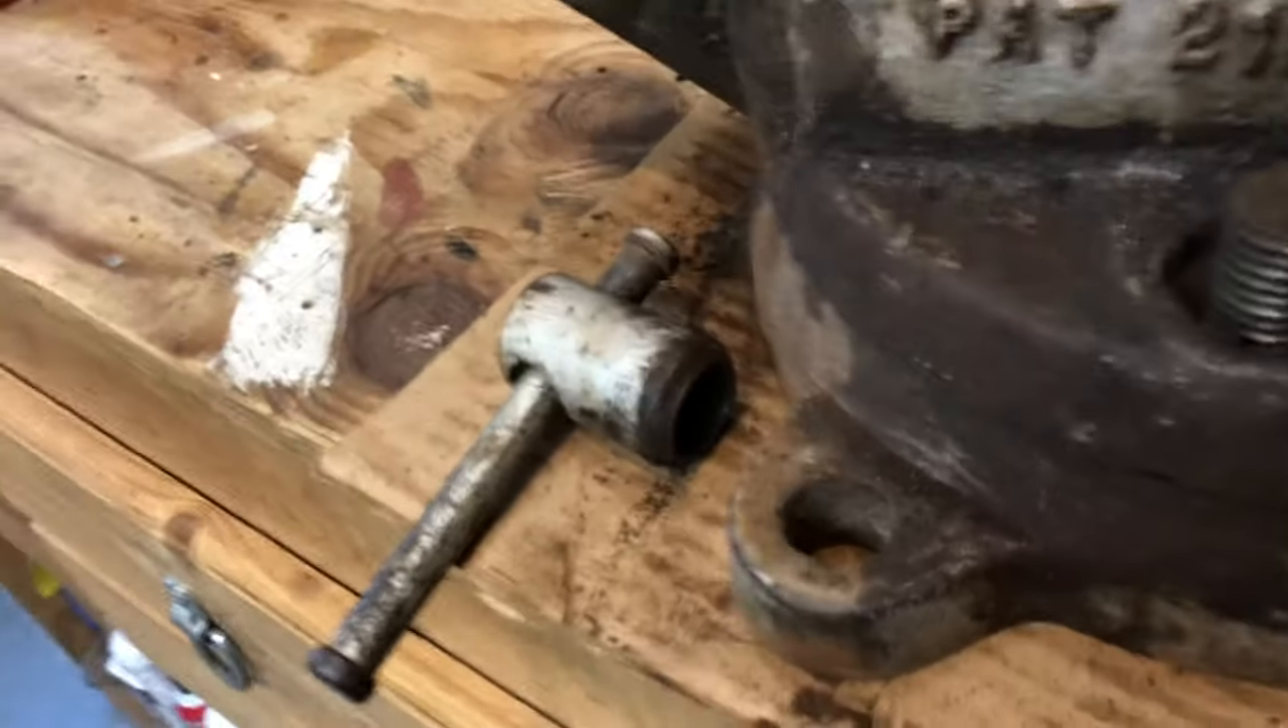We've managed to get the handle off.